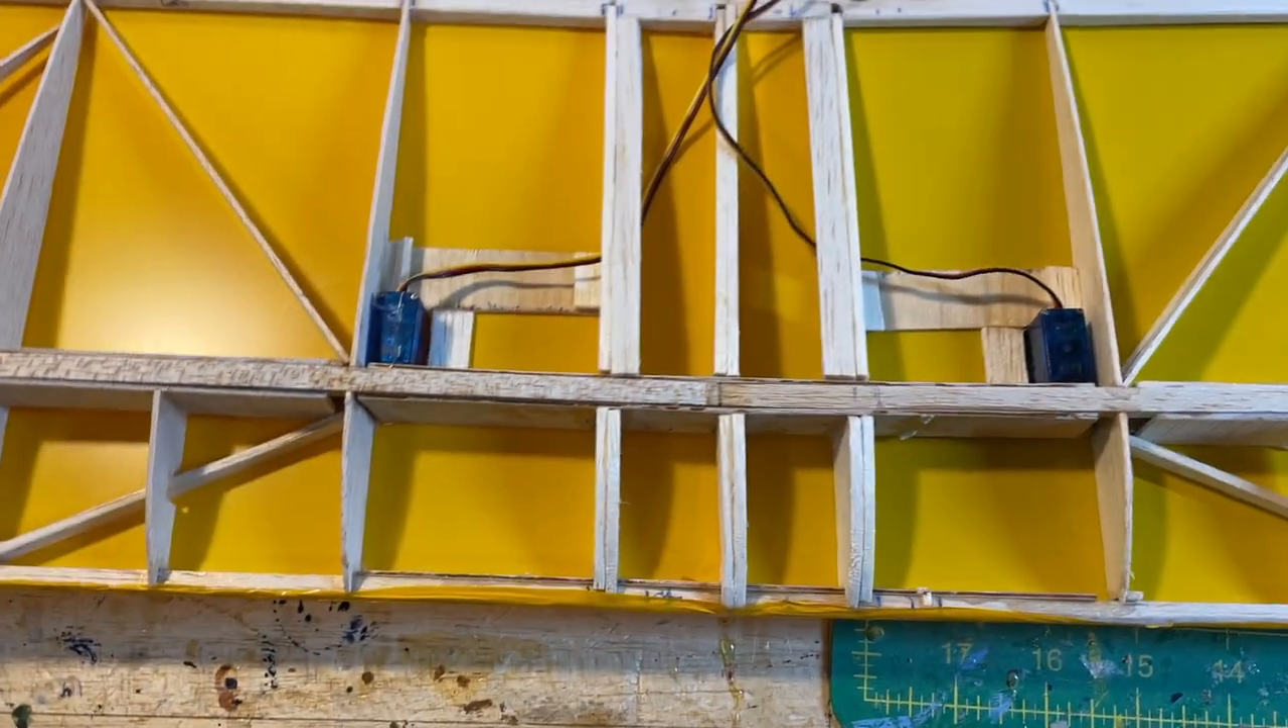The top is uncovered, but we have the aileron servo wires in place that we can cover the top and put on the ailerons with the wires through the holes ready to connect to the Y connector.